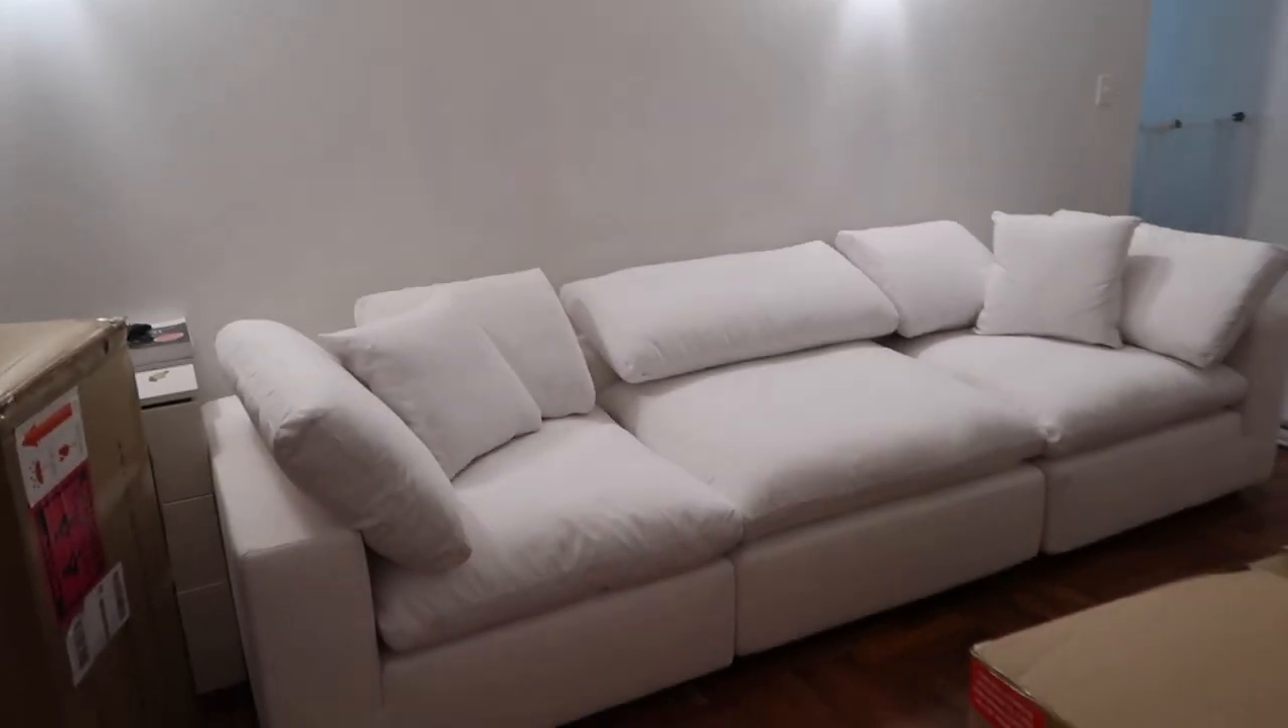This is the couch completely put together.